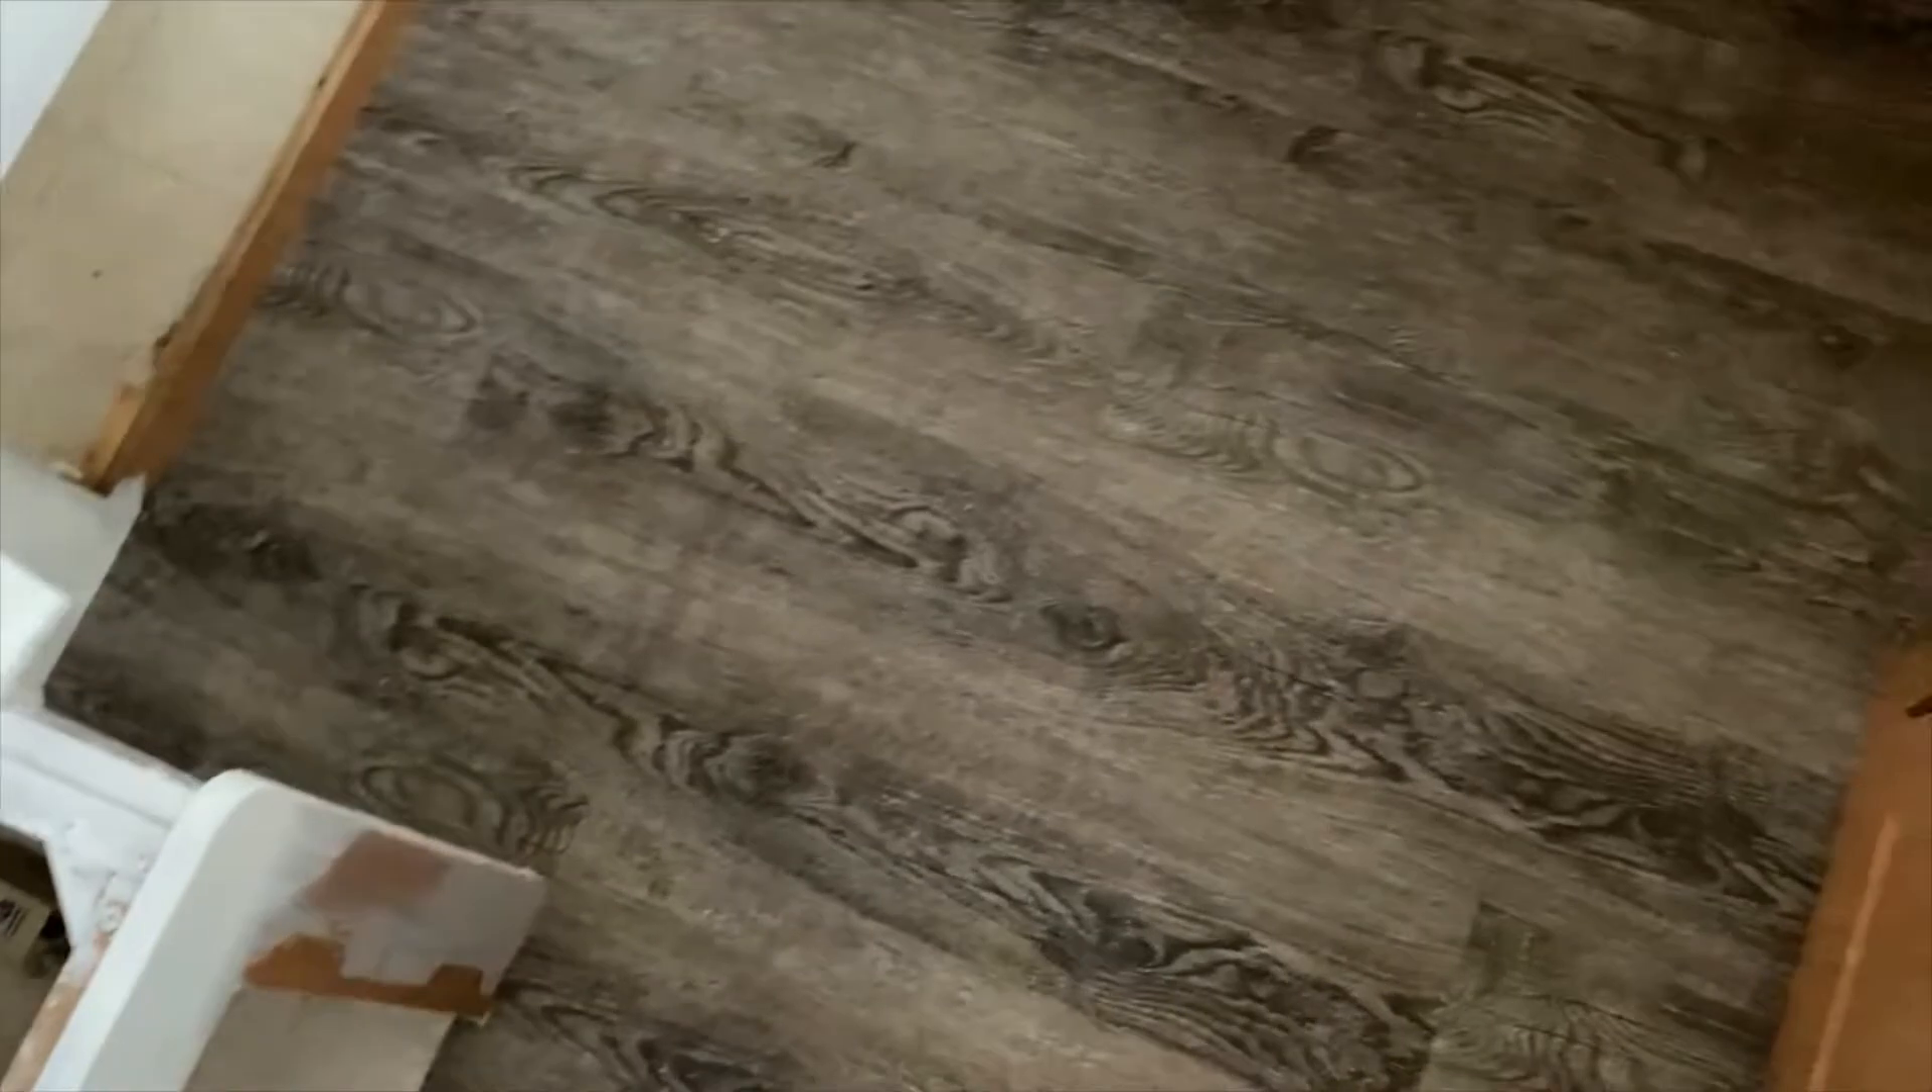Flooring is basically complete at this point.